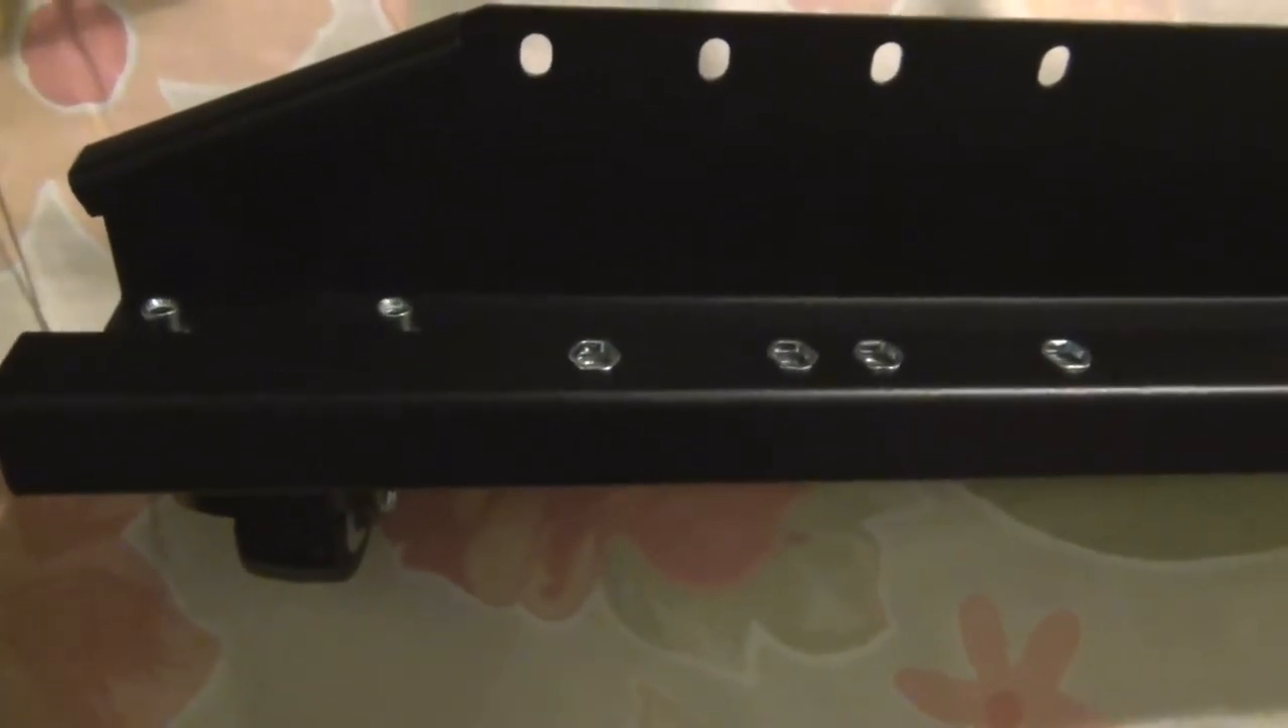On this base we can also see that the nuts are already in place to hold the frame.